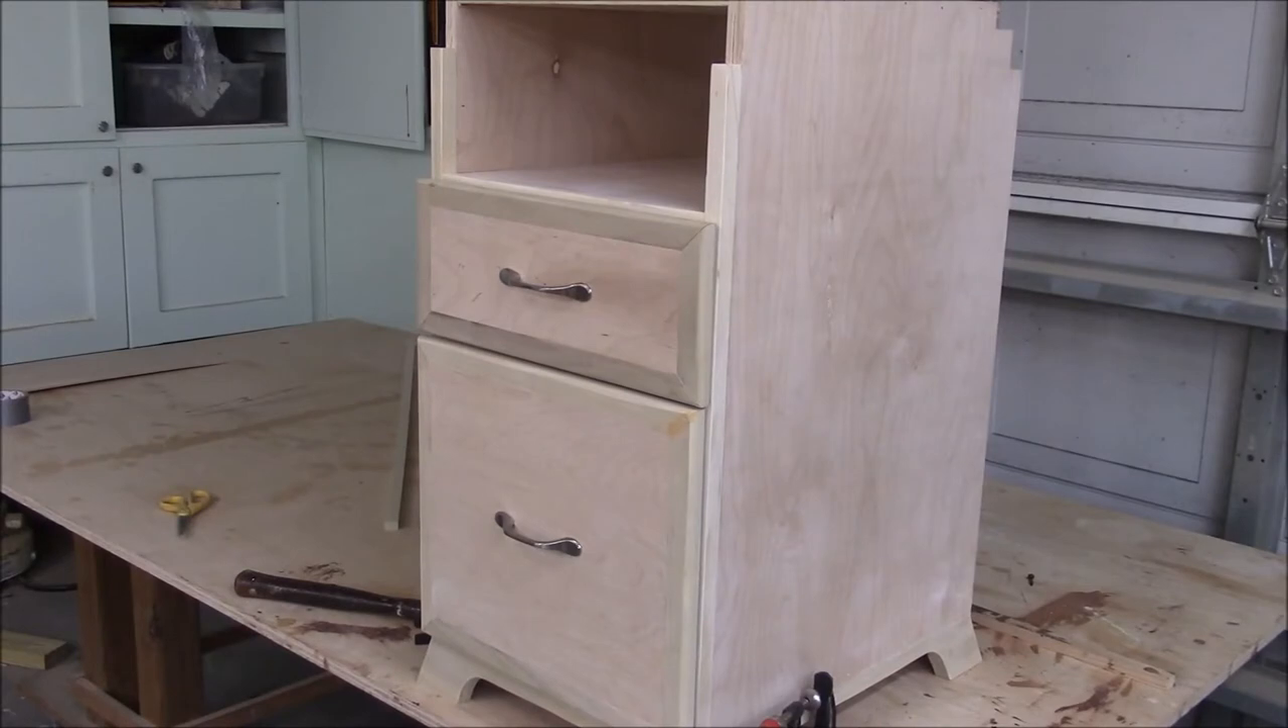Well, there's the drawer fronts all installed.